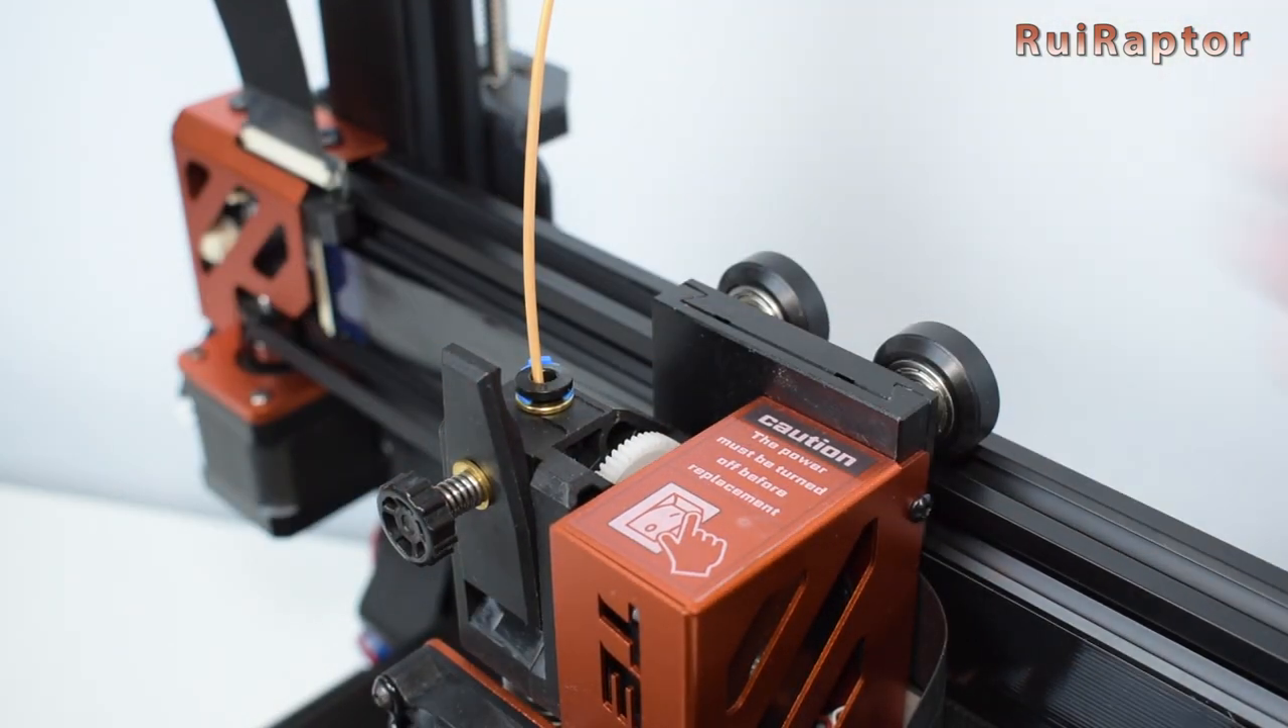The filament is inserted directly in the pneumatic fitting, on the extruder.